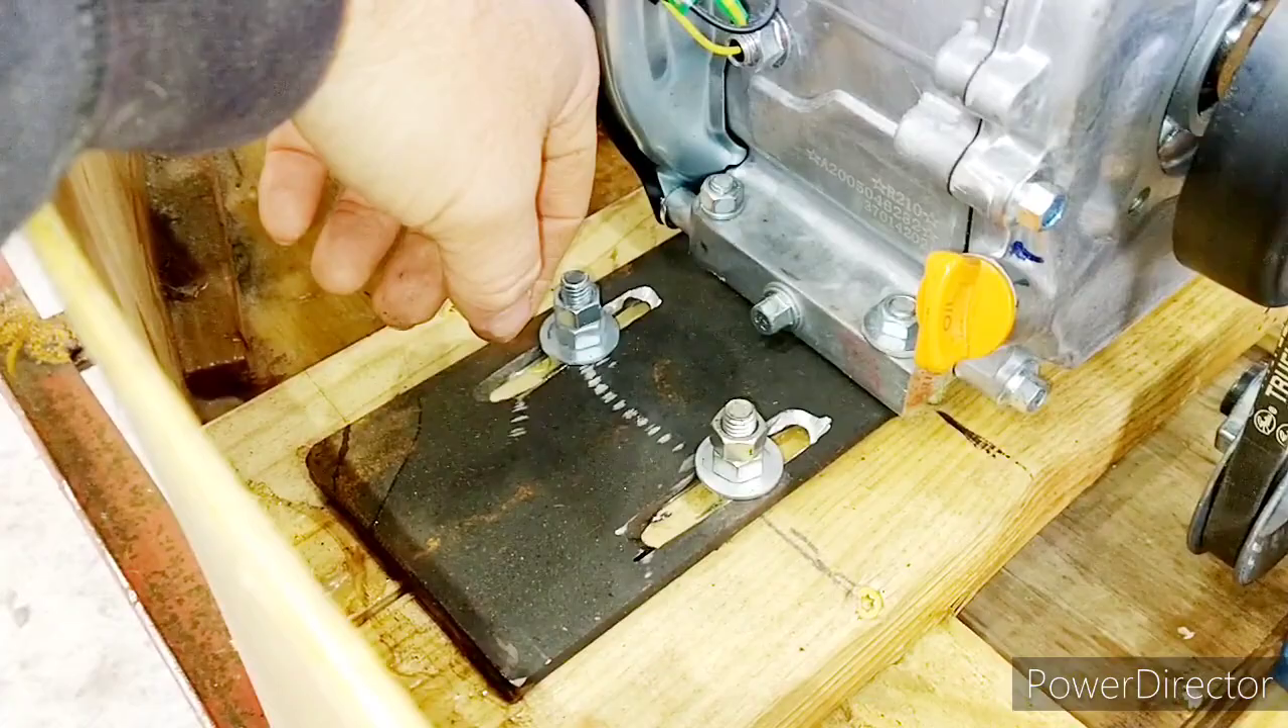So the motor is on studs. The motor and the plate are one piece now.